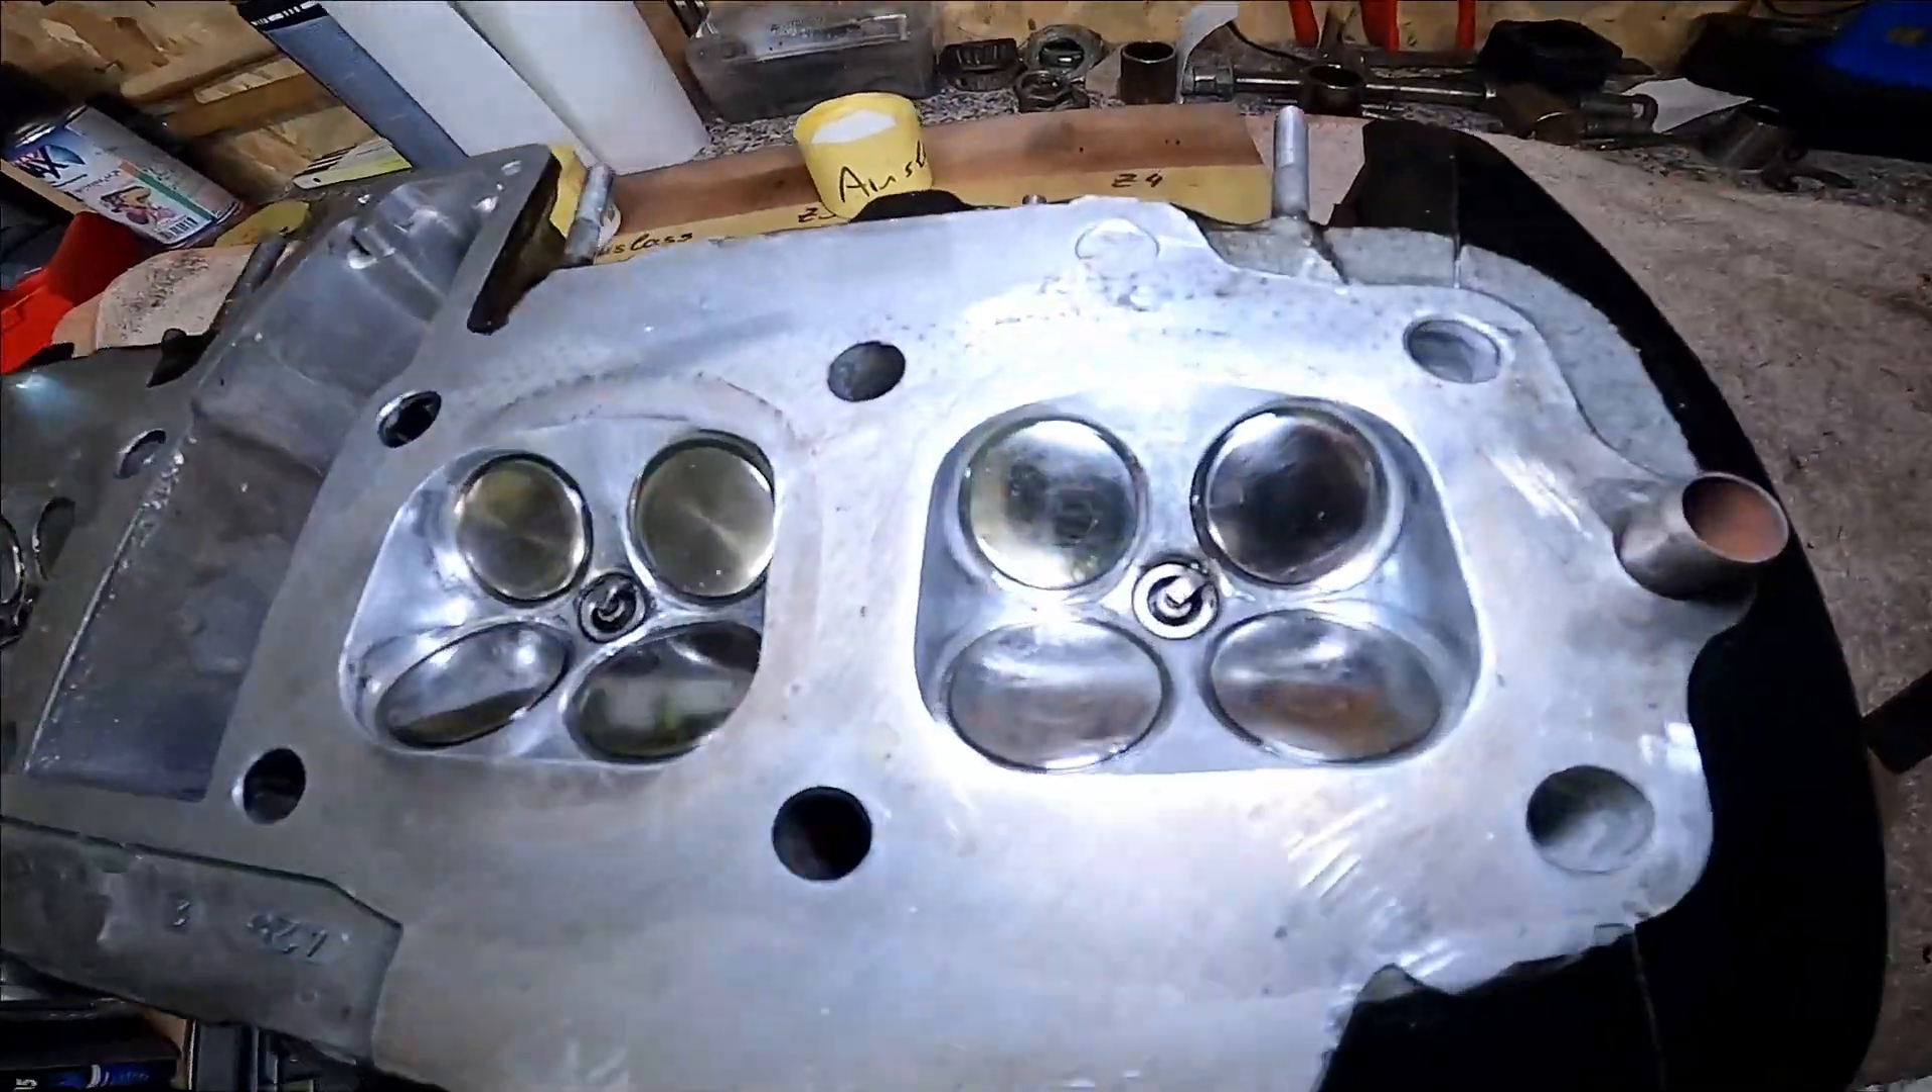Da könnt ihr jetzt schön erkennen, wie die Ventile drin sitzen in ihrem Sitz.